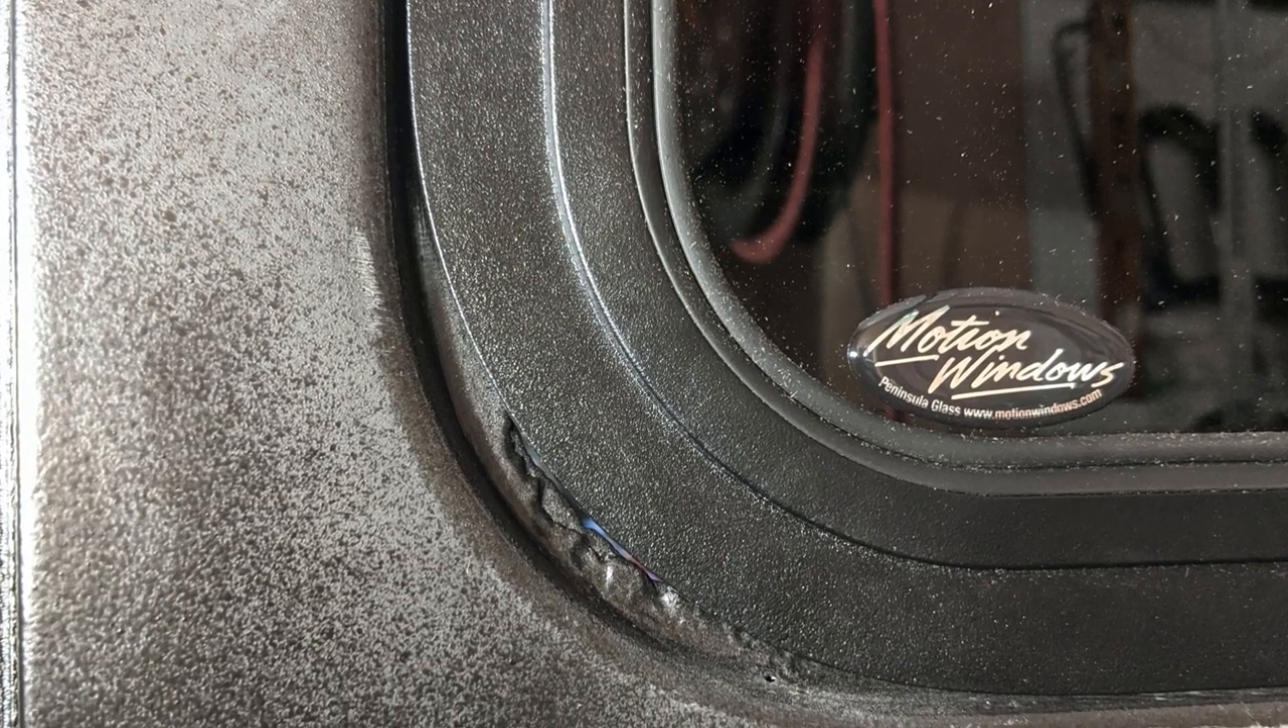I think on this particular van one there was some rust in the corners which definitely didn't help you can see here that you can actually see through the window gap into the van just because that radius is different and the rust like I said definitely didn't help matters but it was really out on all four corners.